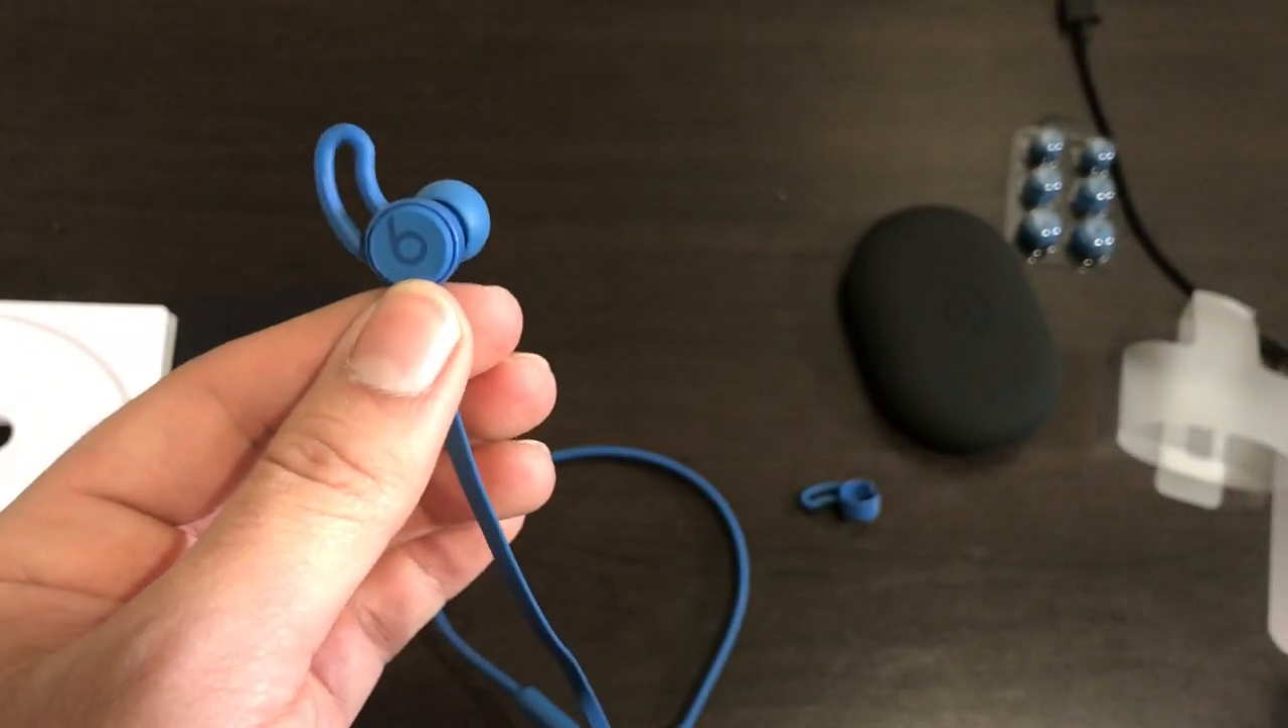Okay just like that we have the wingtip securely in place.